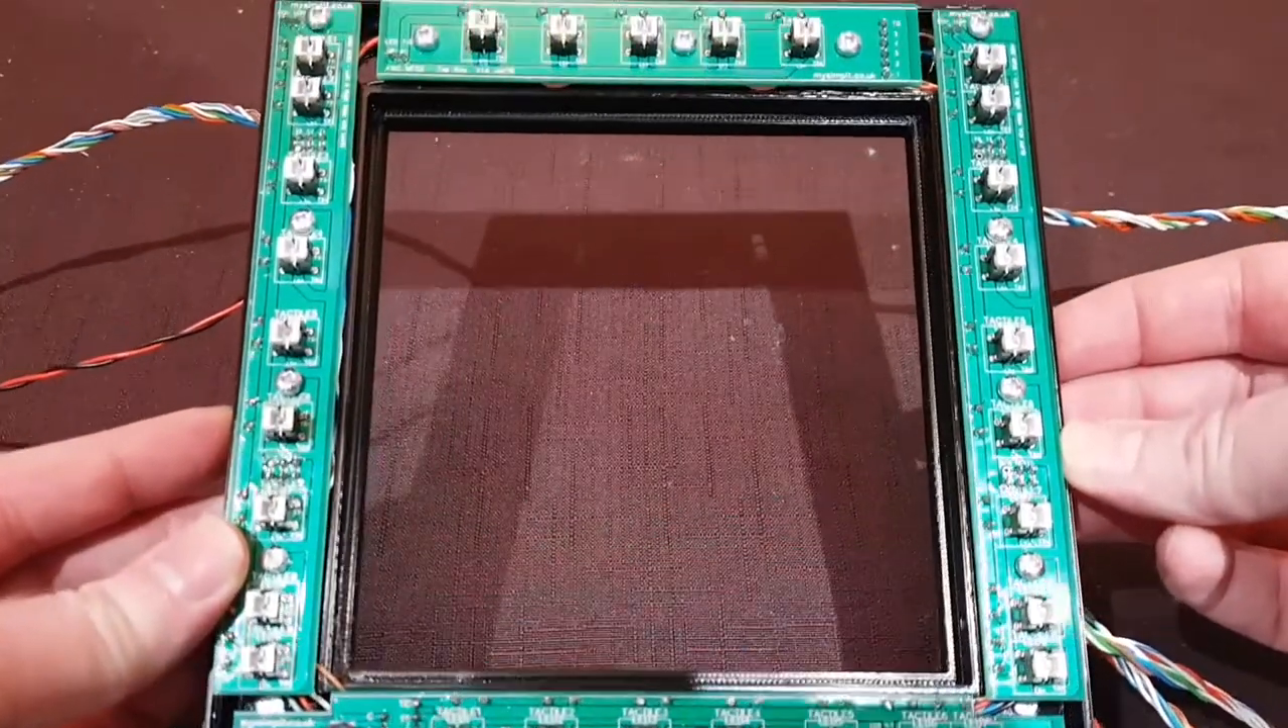At this point all of the PCBs are in place and all the wiring is running through the conduits underneath them and then through holes at the bottom.